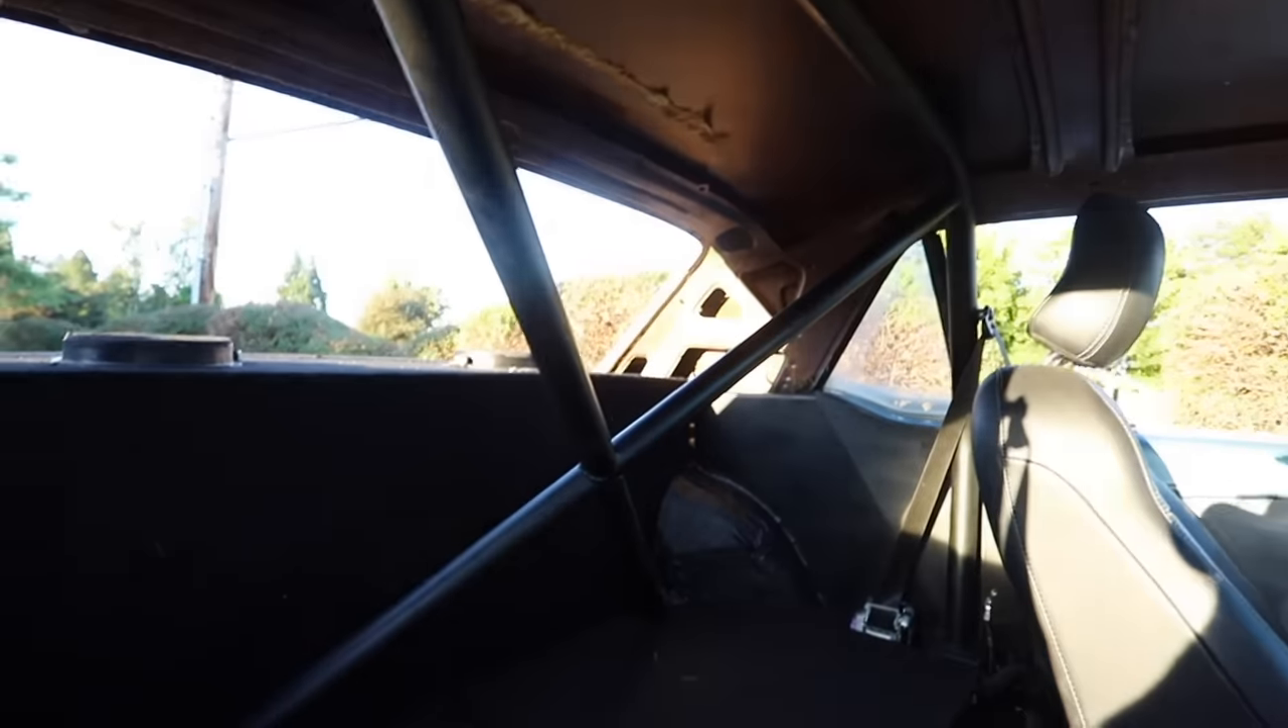We haven't put the headliner in yet.